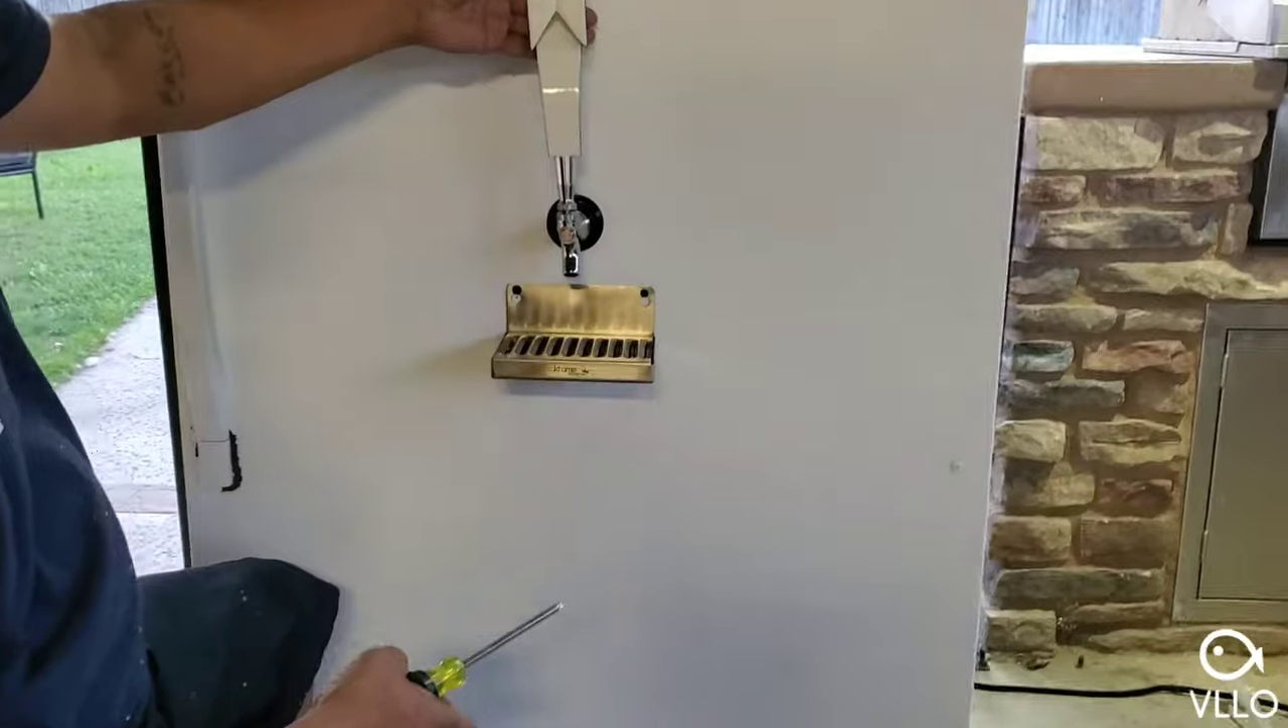I got my drip drain in now.